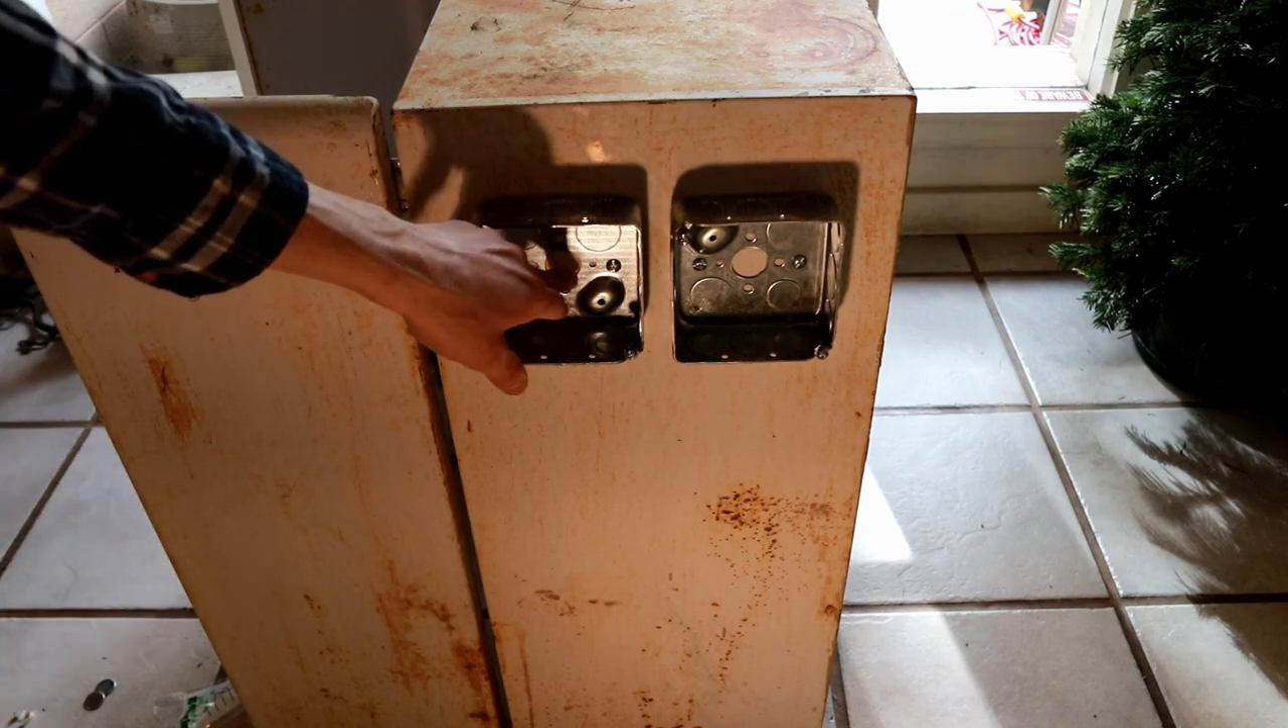As you can see here I've now installed the junction boxes now I've tapped out the knockouts but I've not drilled the holes here in the actual enclosure yet.